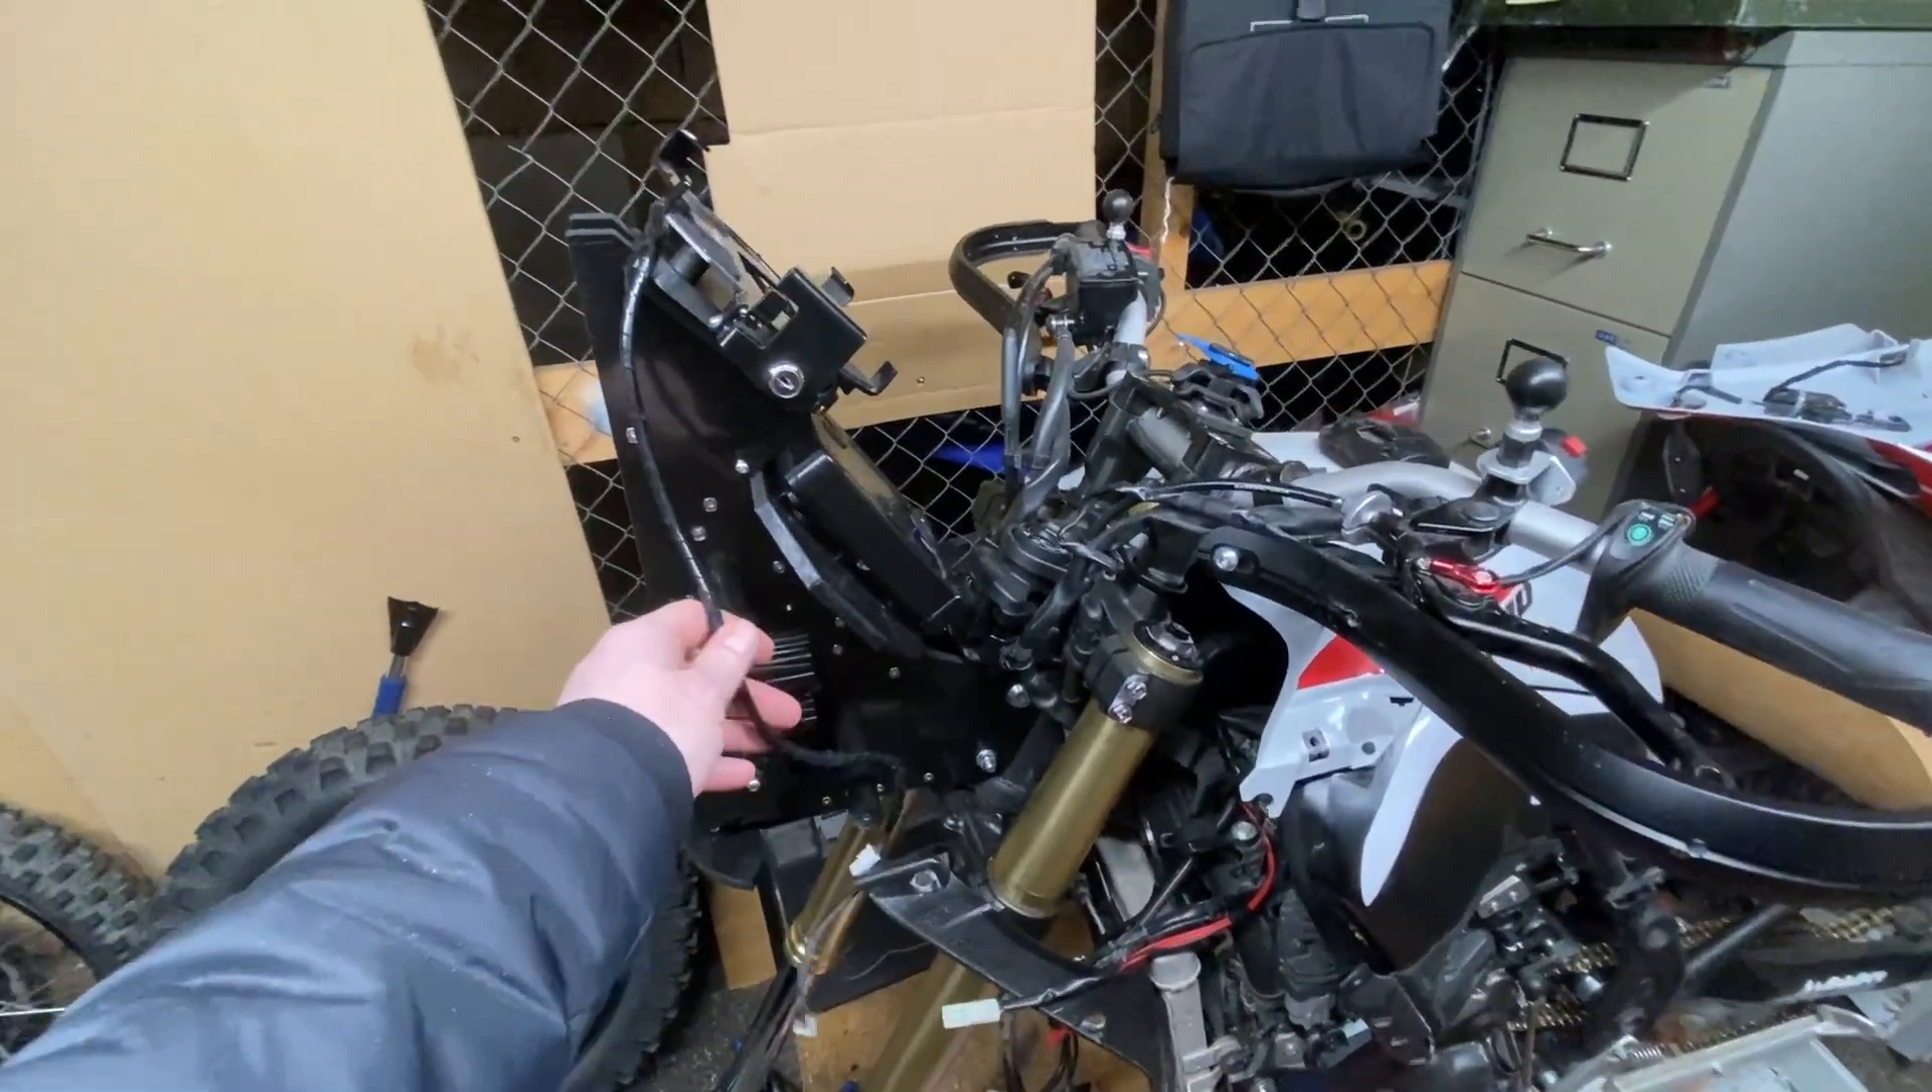So the tower is in place I have just put on my forks and now I'm just going to sort out the cables.